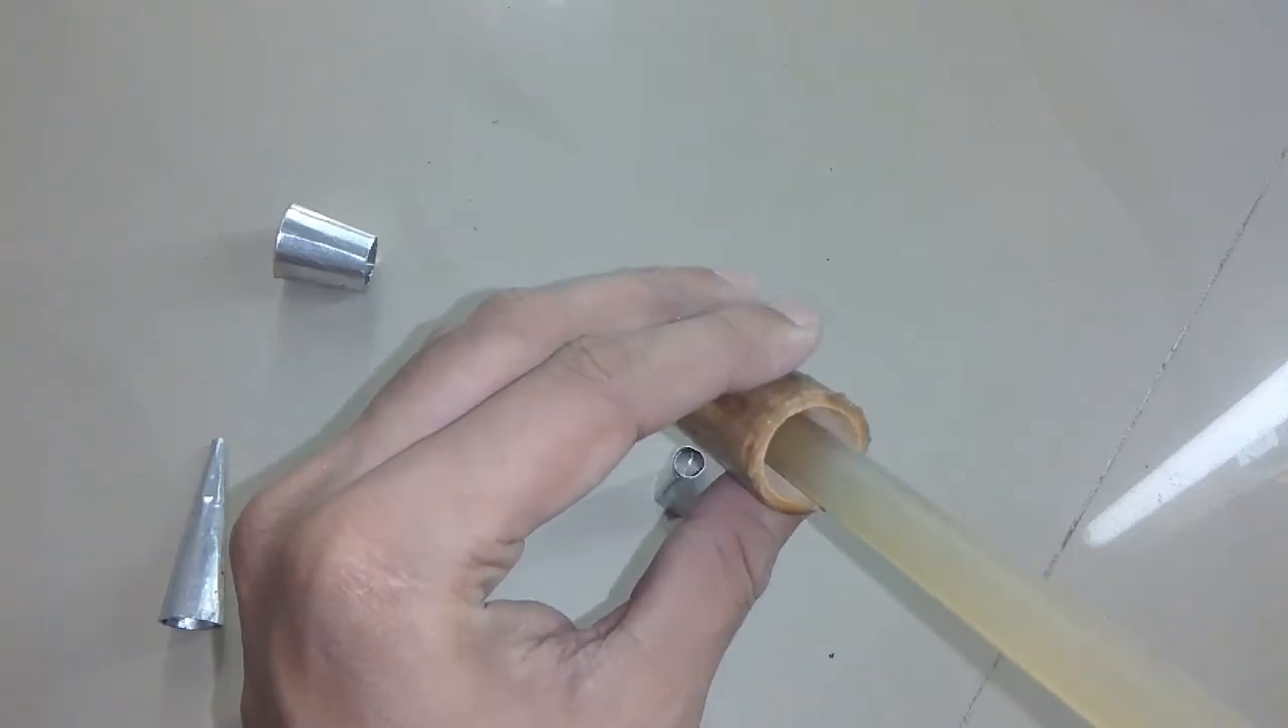Although the cone can be glued on one side of the bamboo but the glue stick has a lot of clearance around it and it should be minimum.